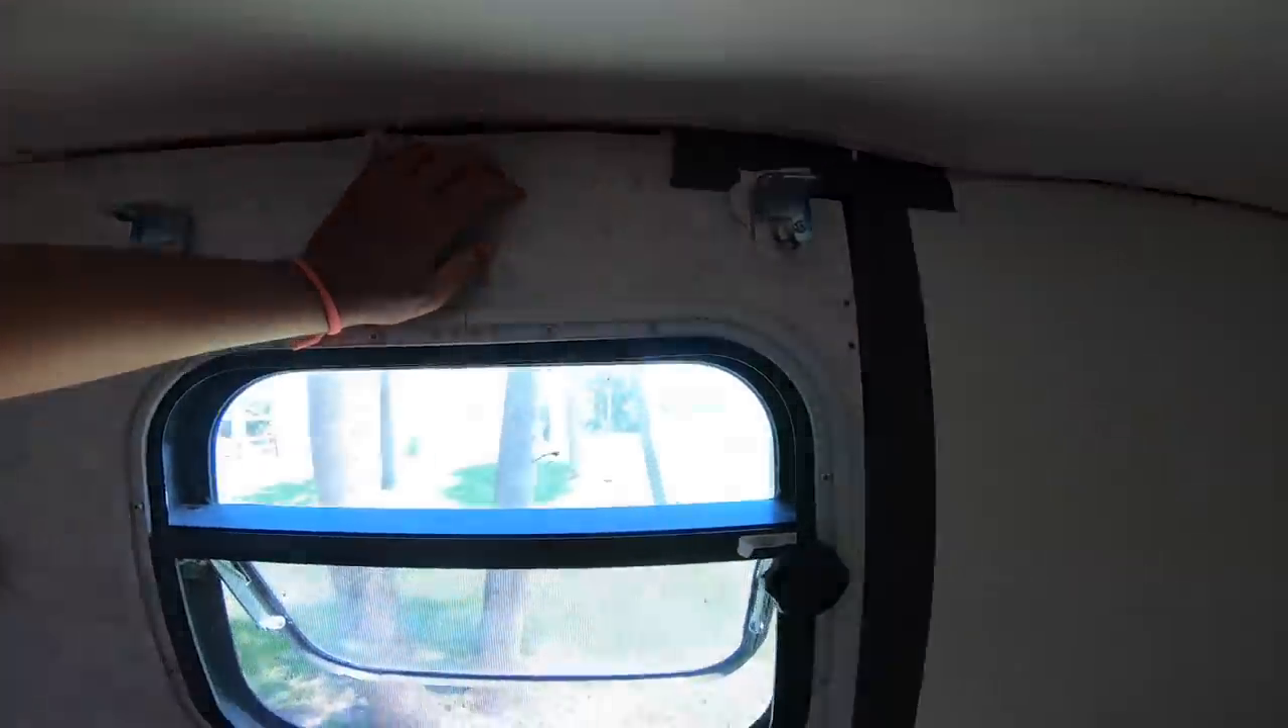There's a big gap in between the ceiling and the wall.